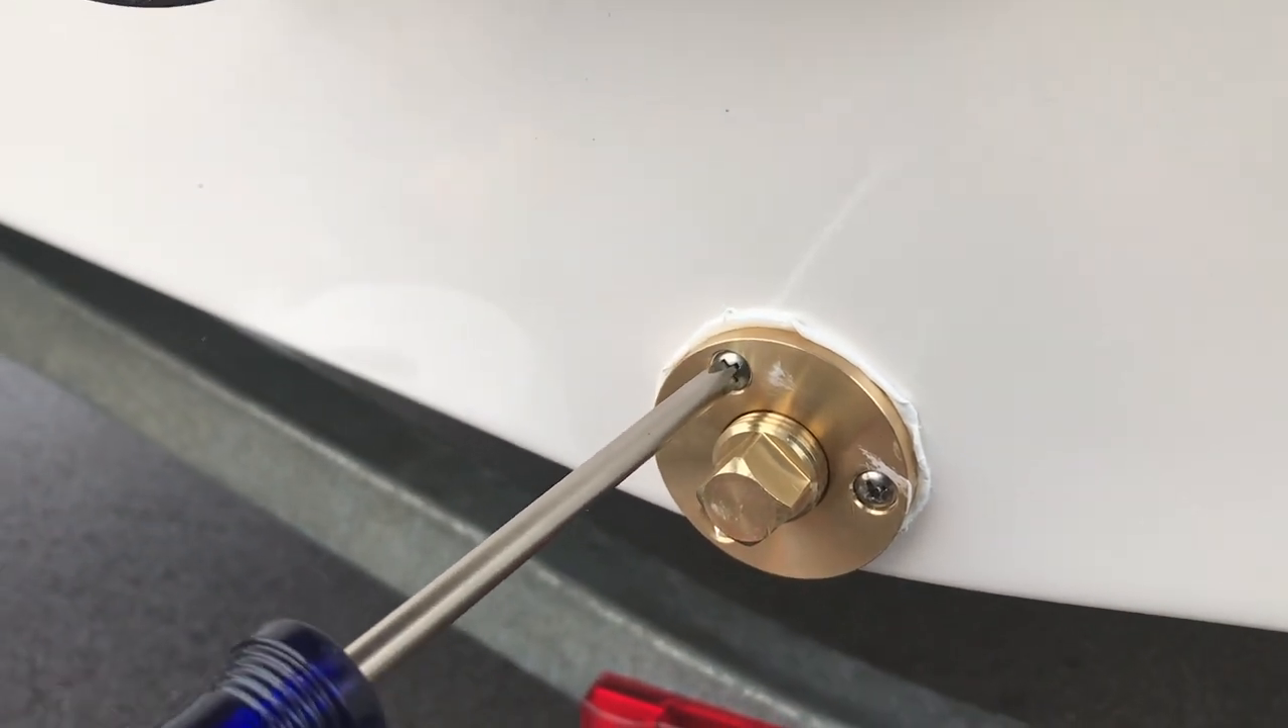So I got the first screw in. I got the other one going.